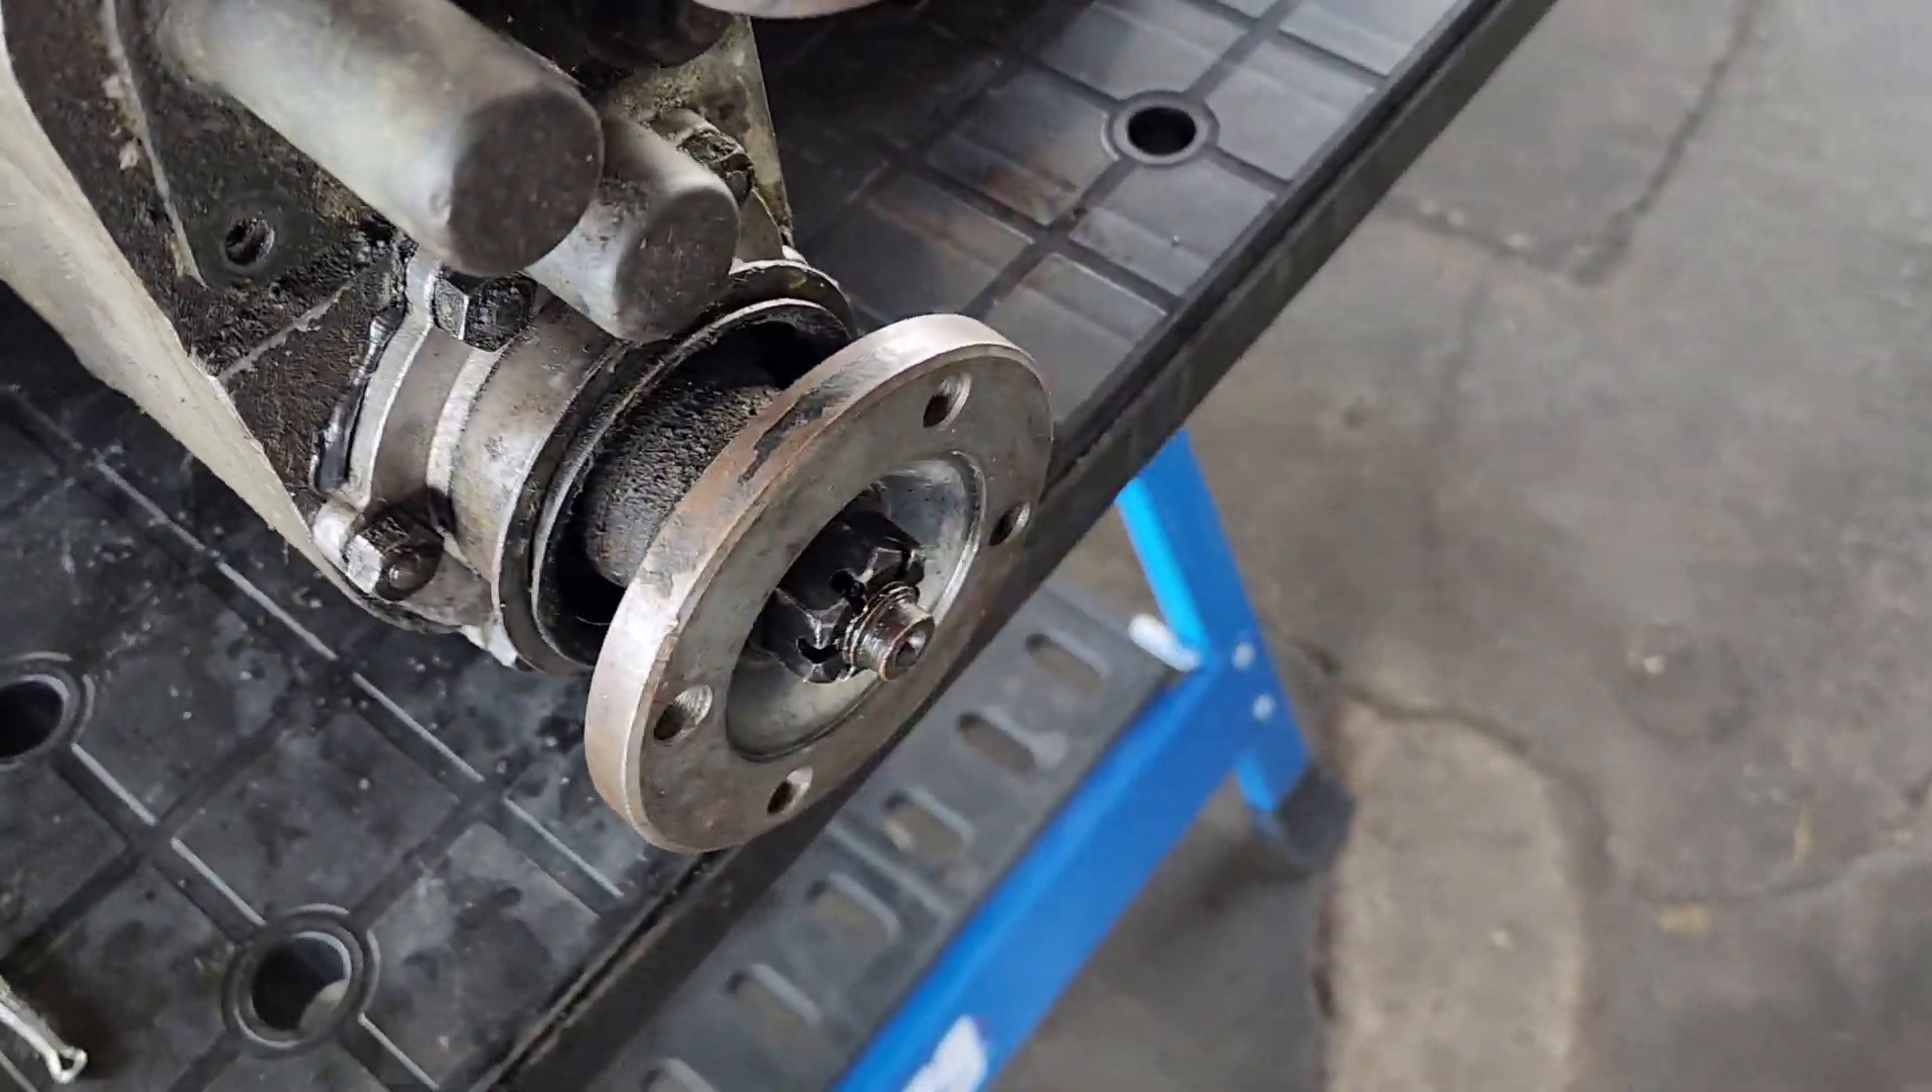So um okay here's the rear drive flange back in place.